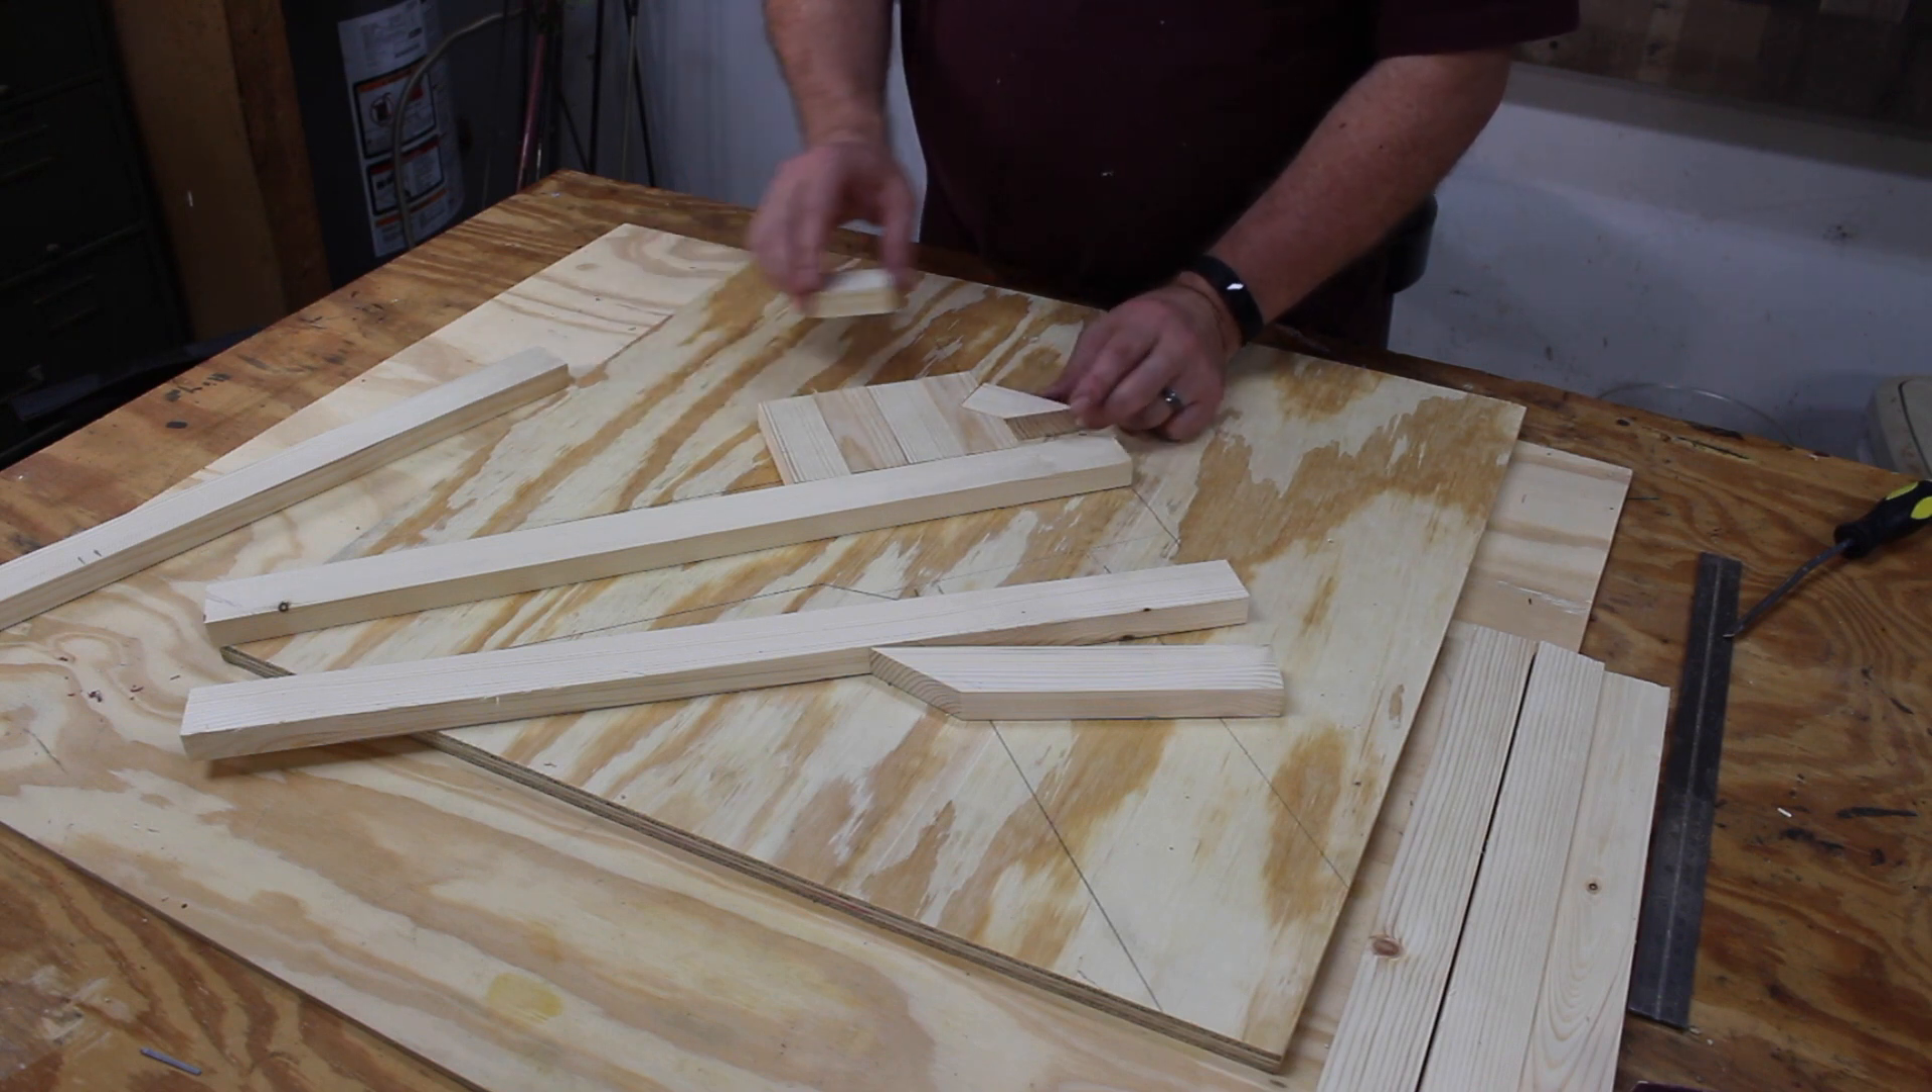Some of the boards are going to be sticking over the edge and that's okay for now.